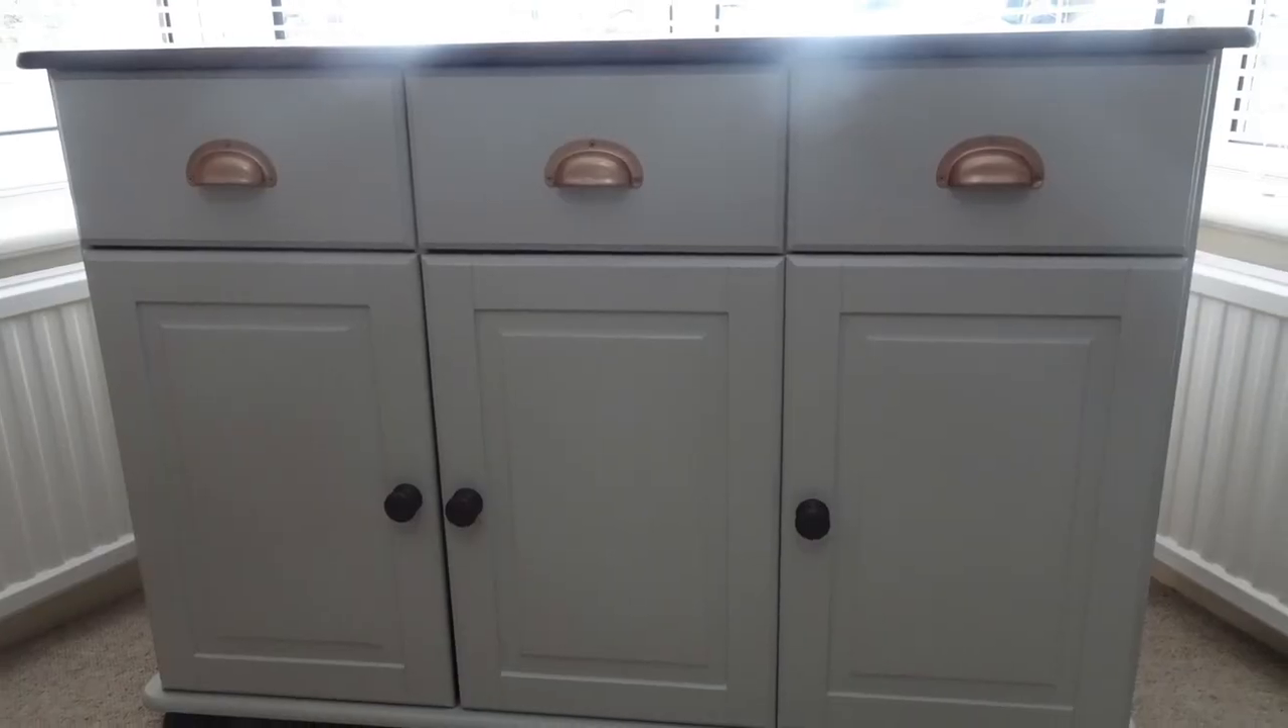I just put the doors back on and just made sure that everything closed and was working properly.